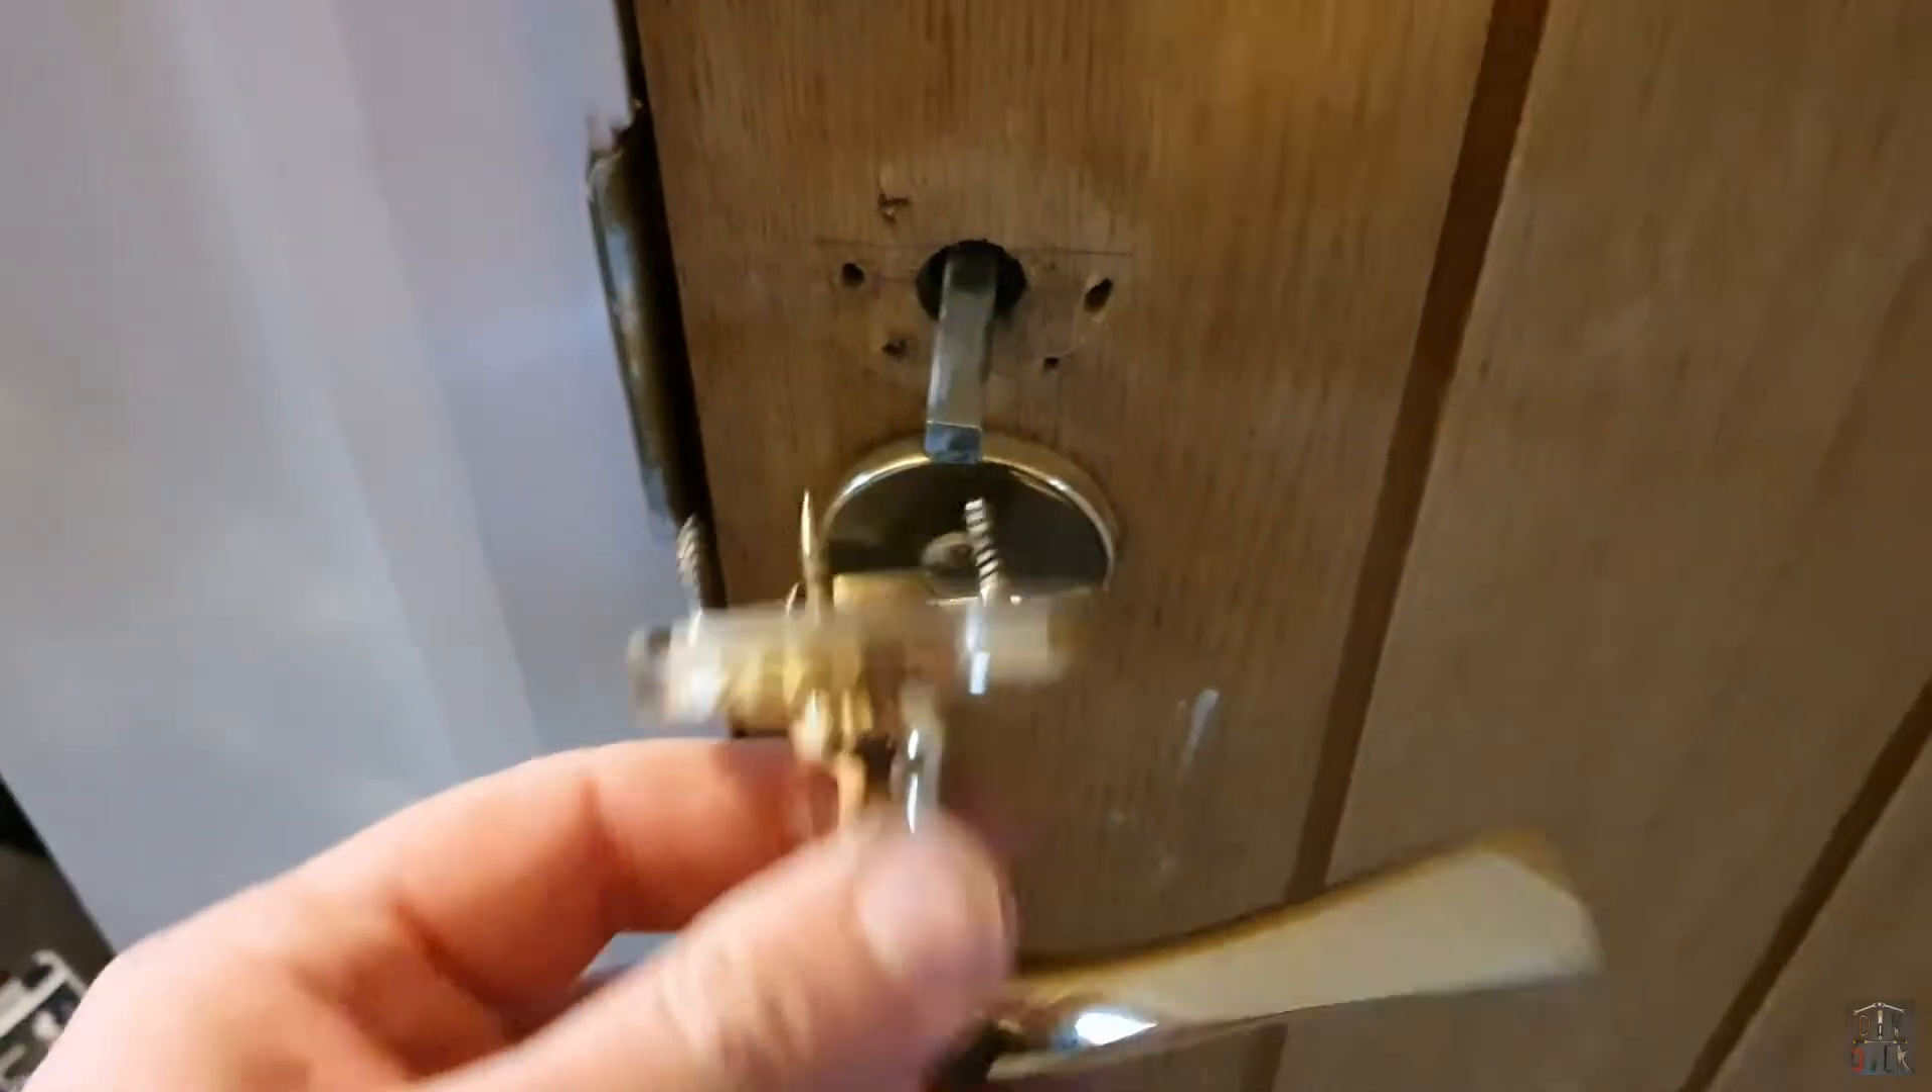Straight away you can see here the rose, you're seeing slightly proud of the door but that's not the worst of it without any force whatsoever that just comes straight off. Now as you can see and it looks like someone's had a few goes at this because we've only got three screws there but they pulled right out of the door.